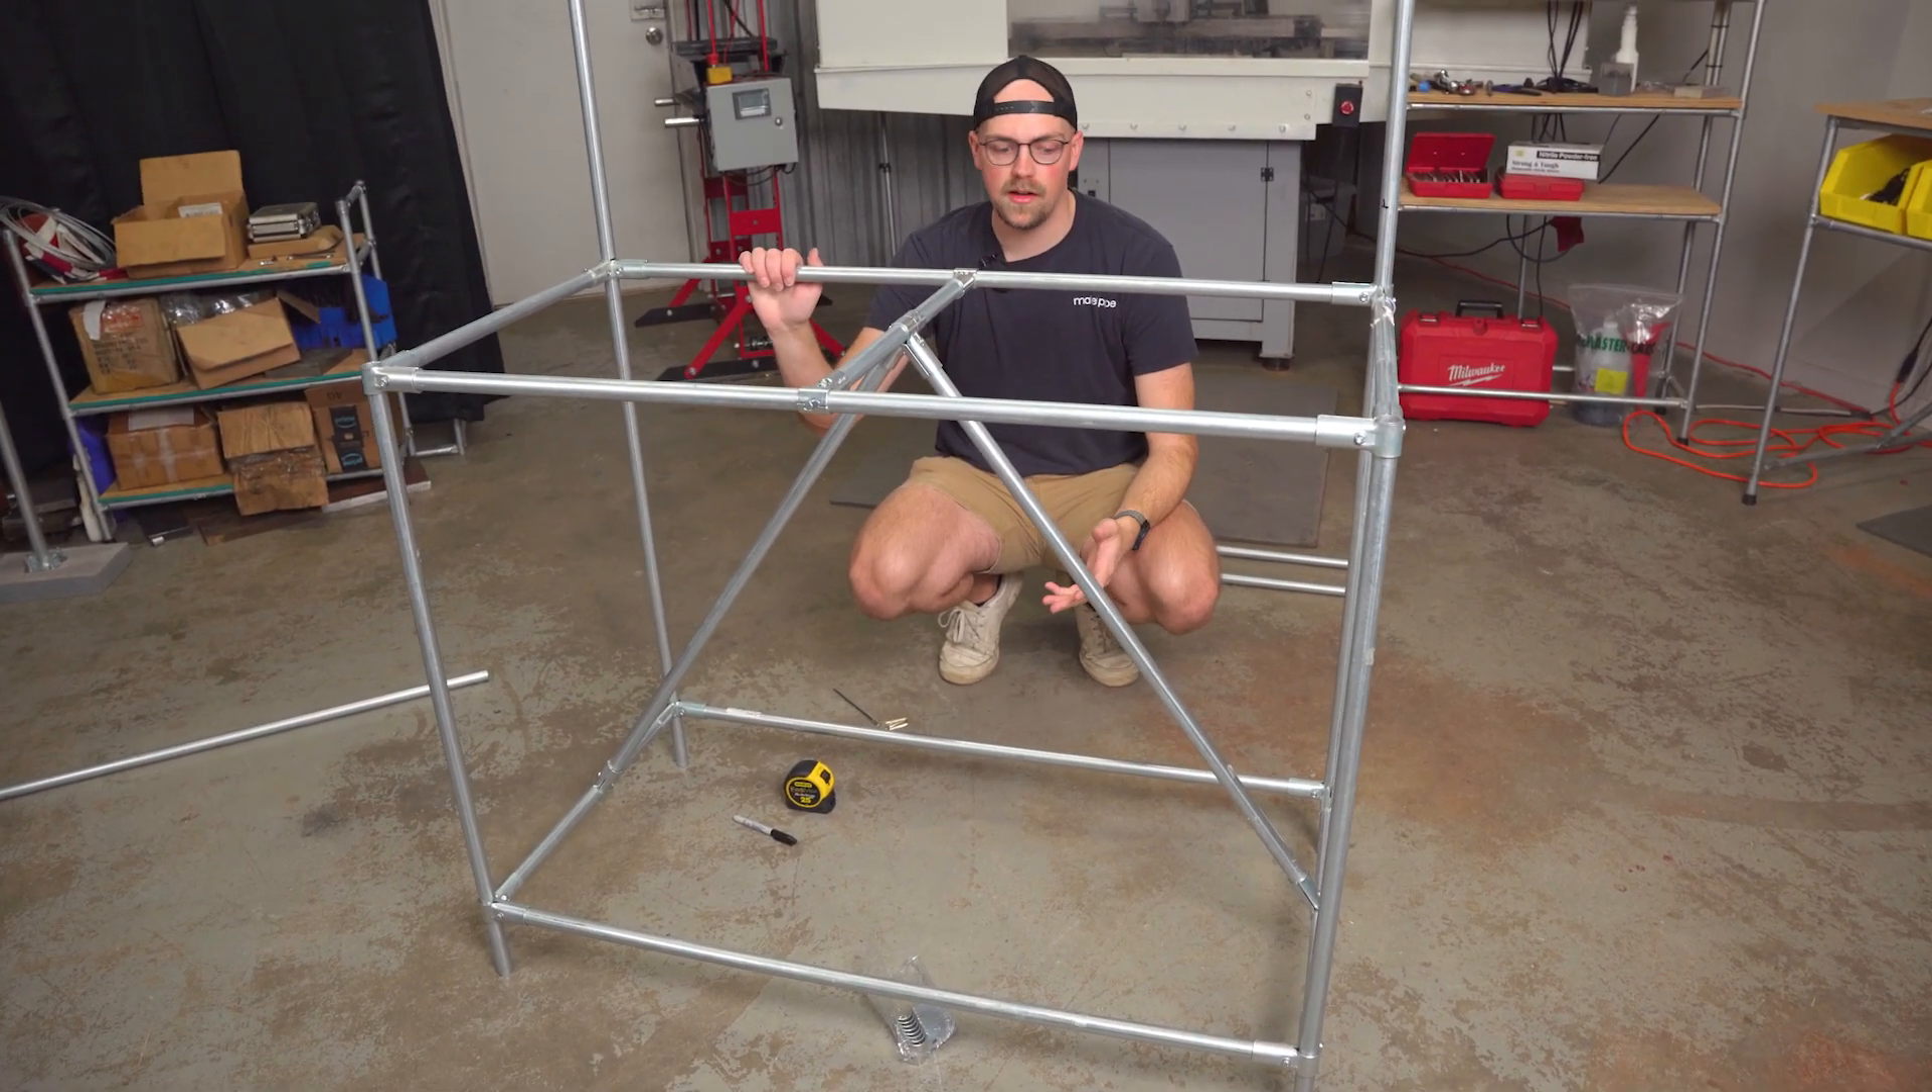And just like that, we've got the mainframe put together, which is really exciting.